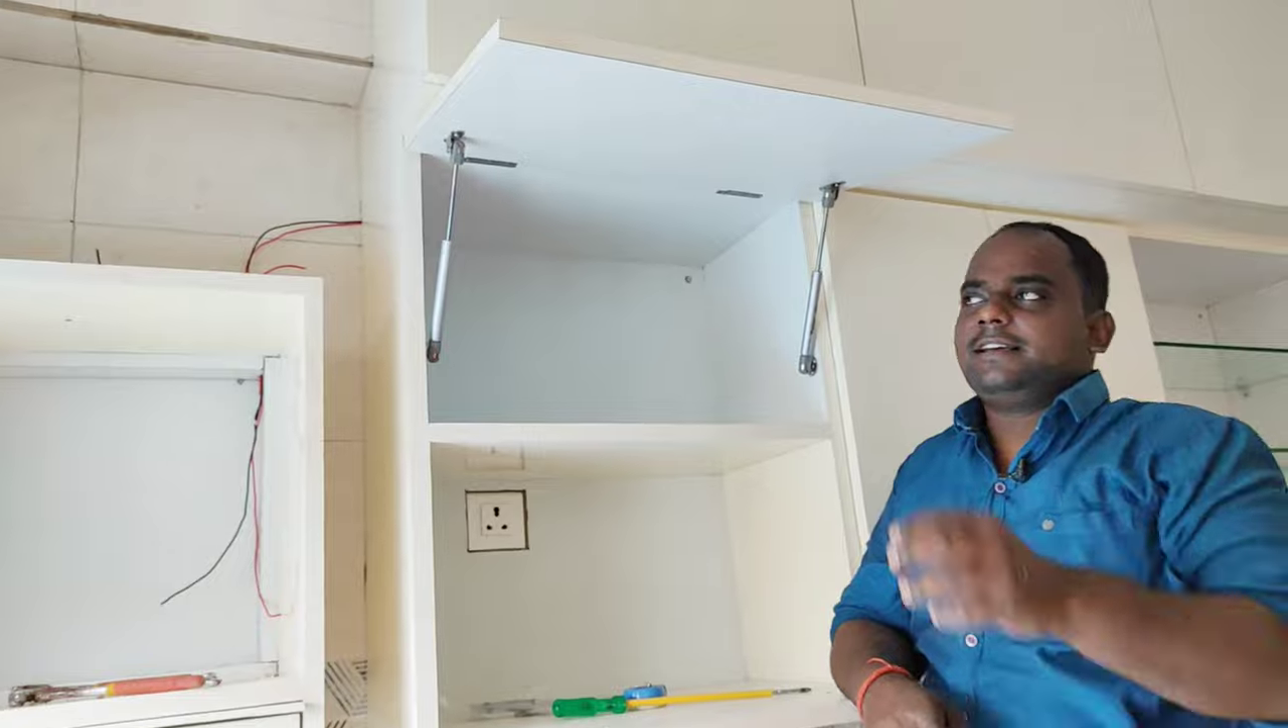दोस्तों यह जो हमारा लिफट अप था वो लग करके रेडी हो चुका है।